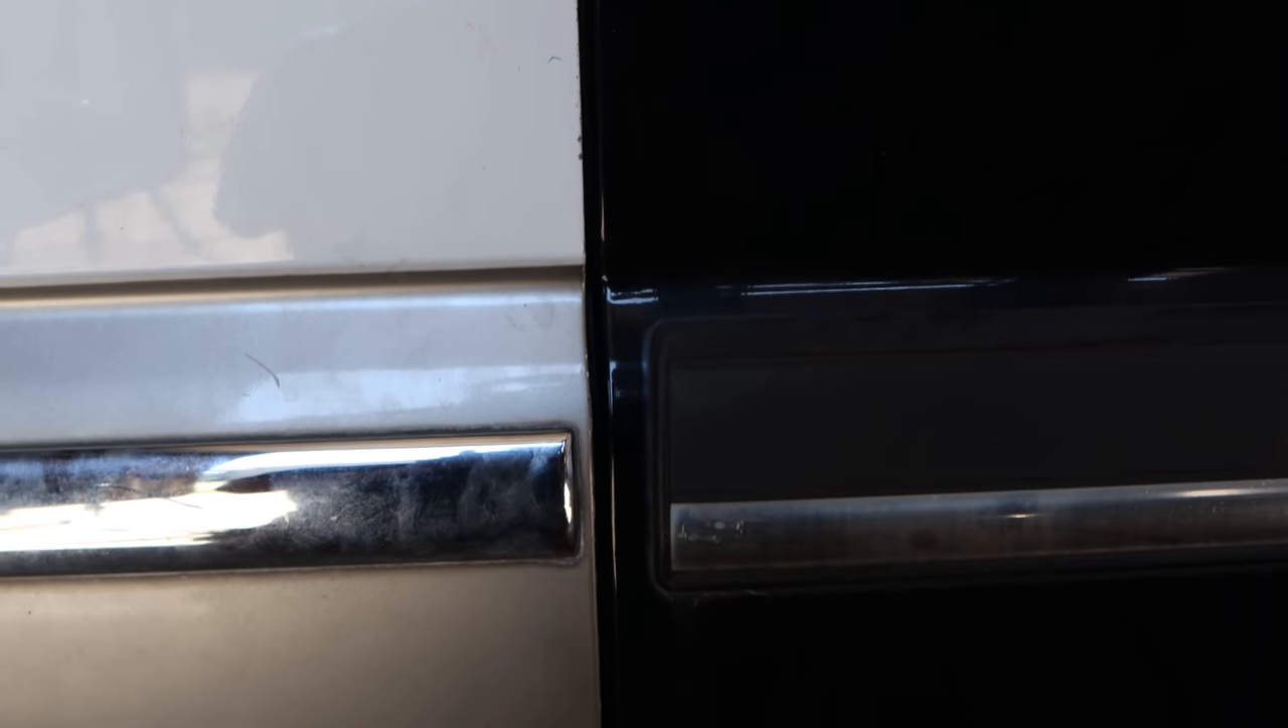Our body lines are actually in the same spot, which if you've ever seen one of these trucks is quite amazing.